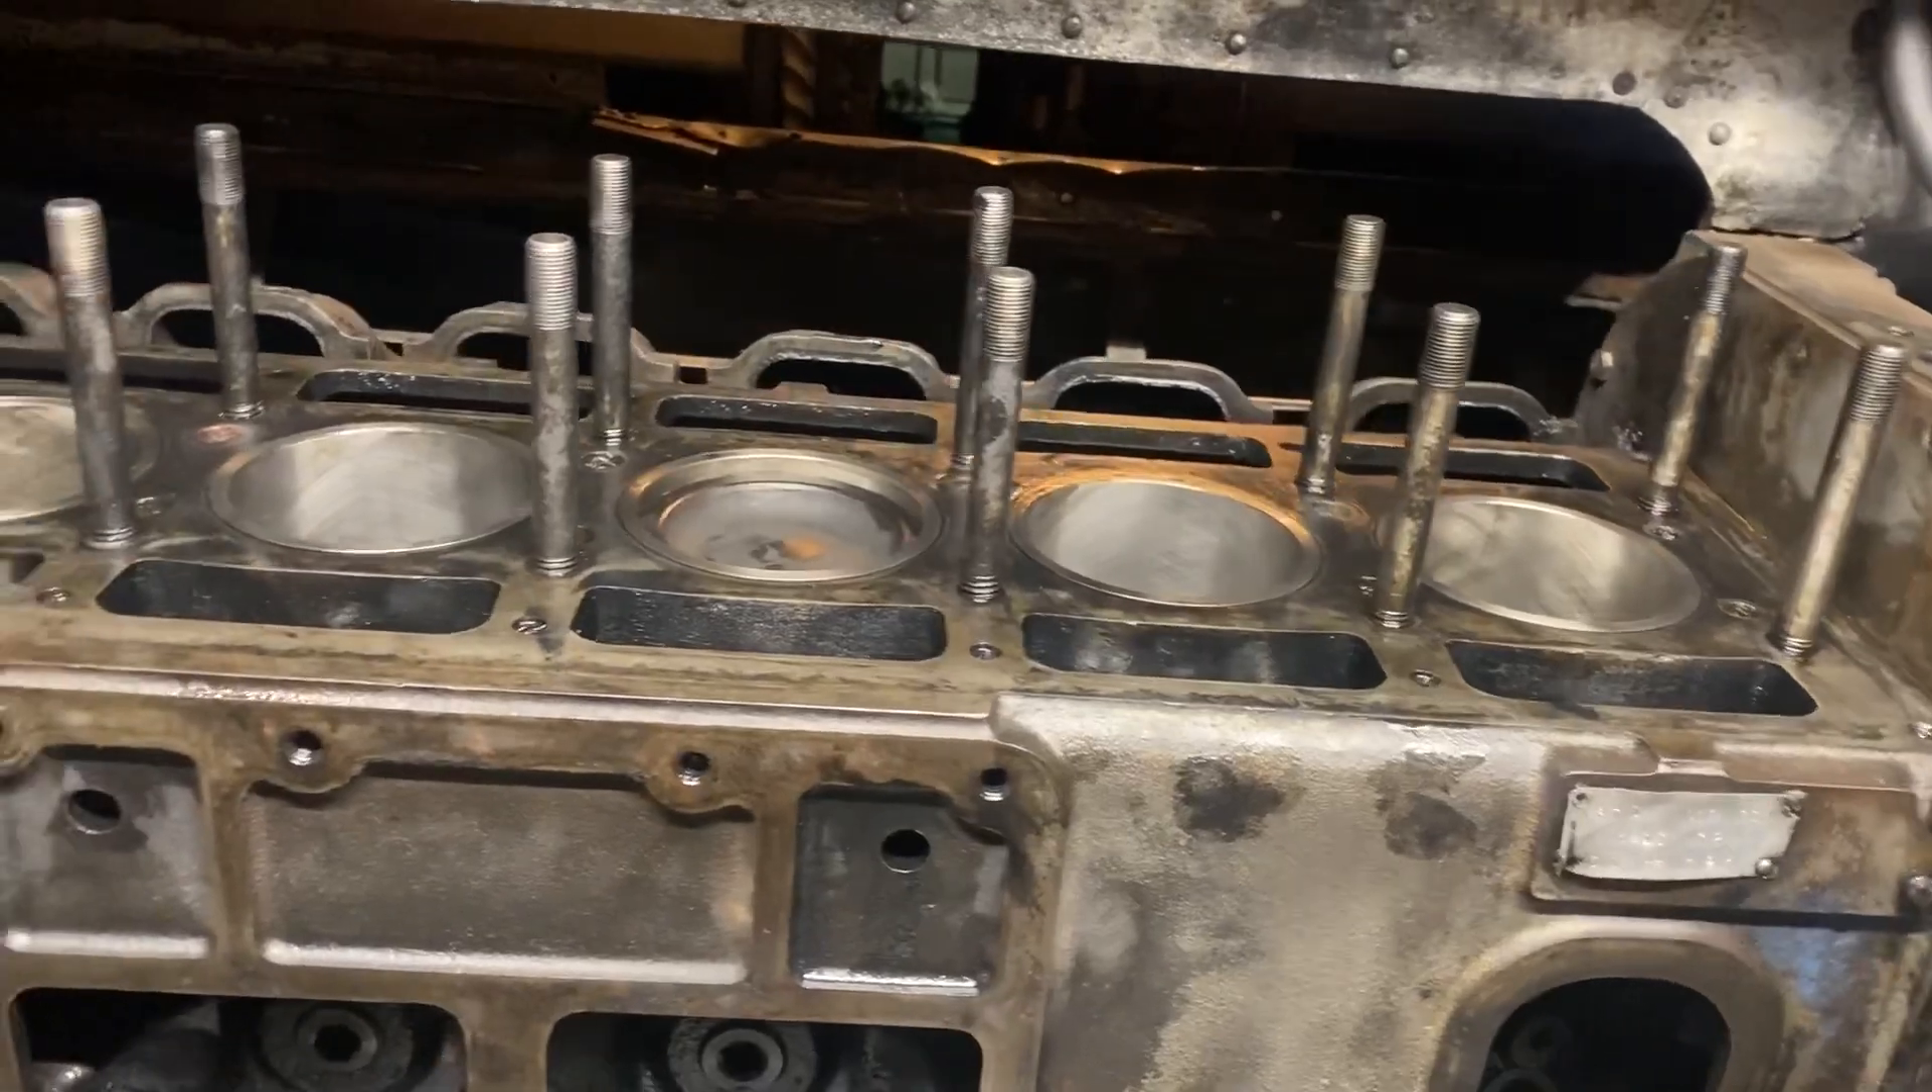Well, we have the engine all back together there. So we're just waiting on the head.